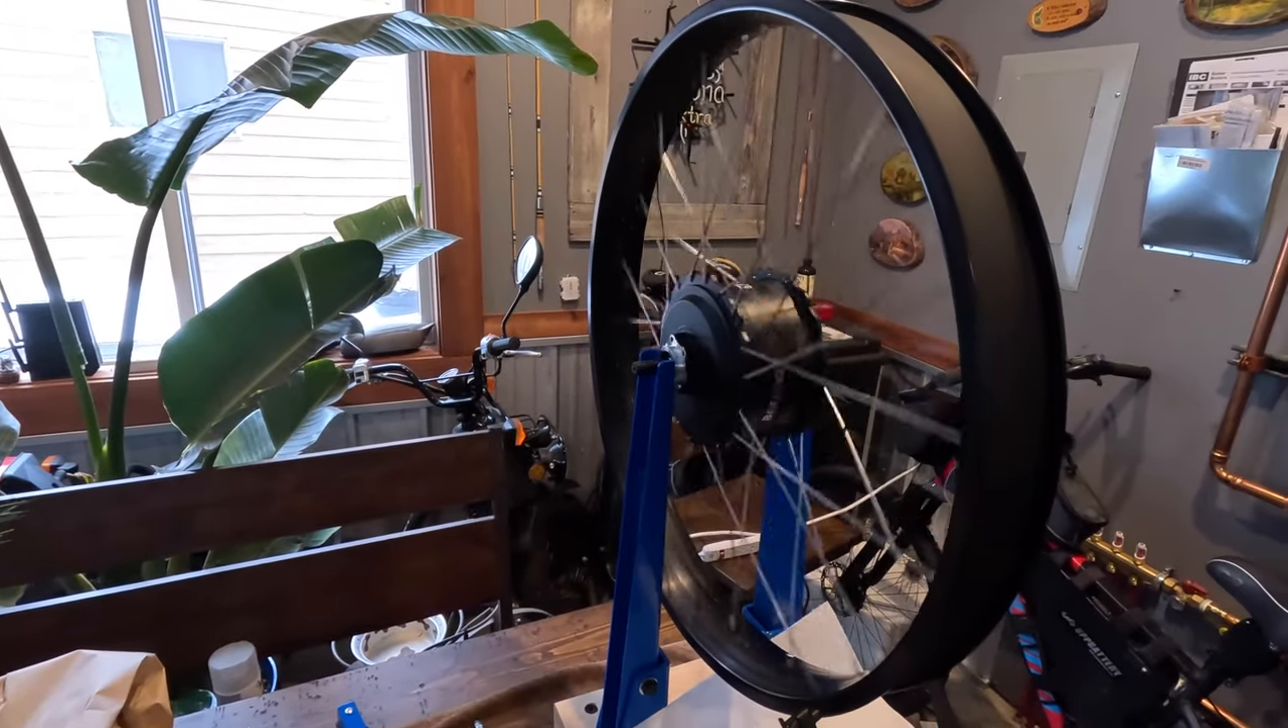Hubs laced into the rim.